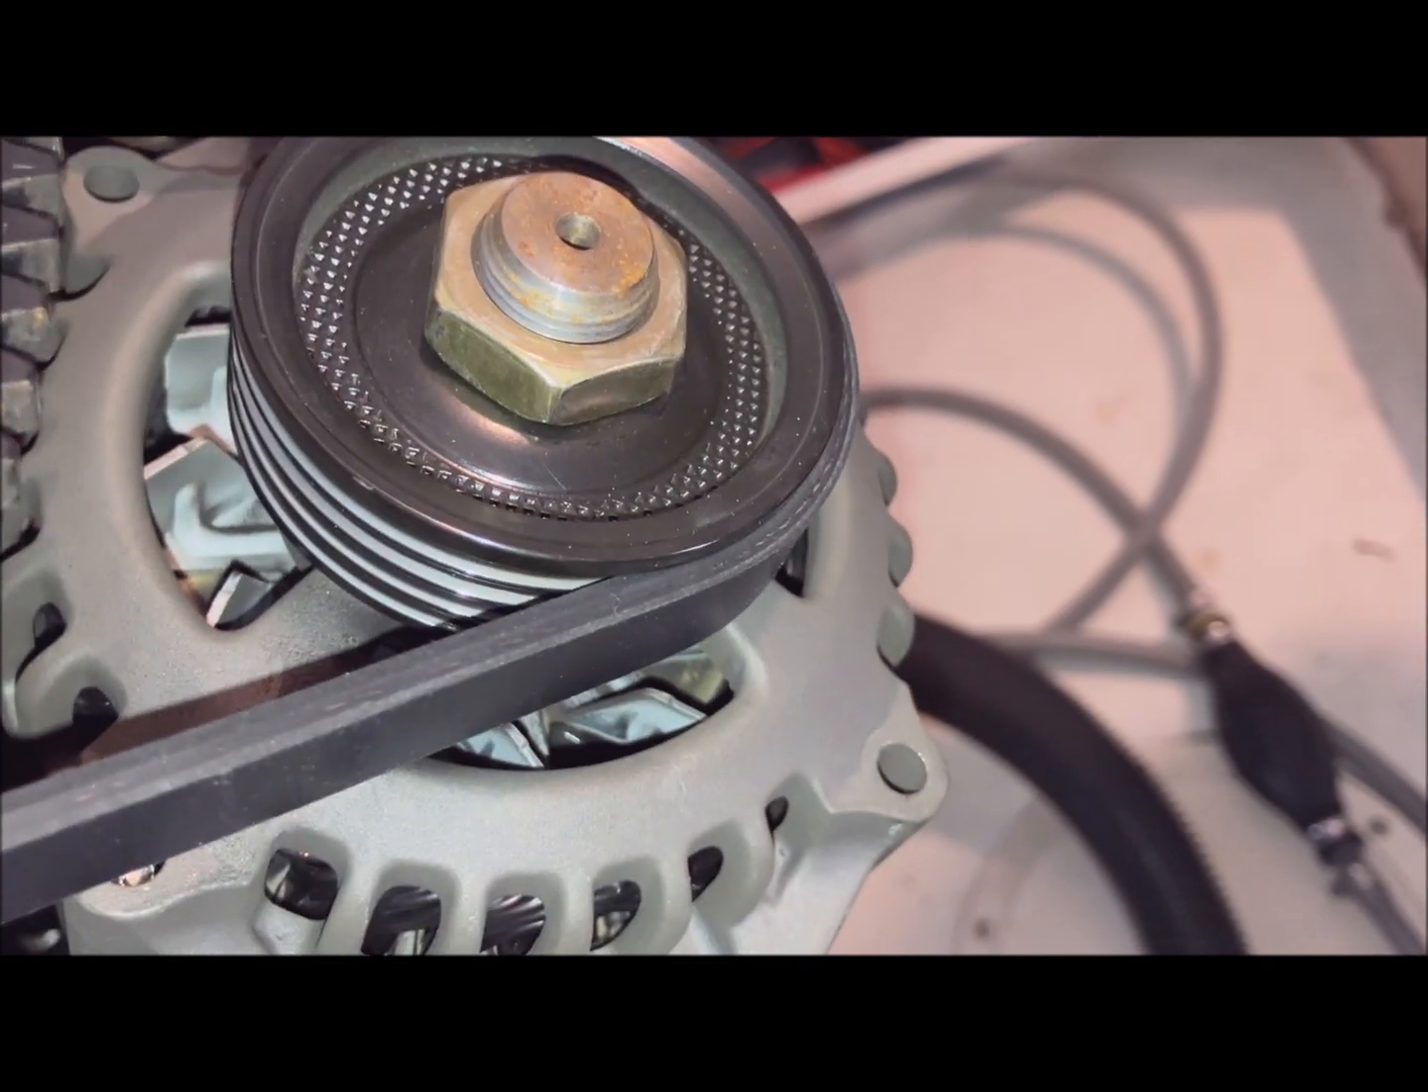The belt is riding properly on the alternator.